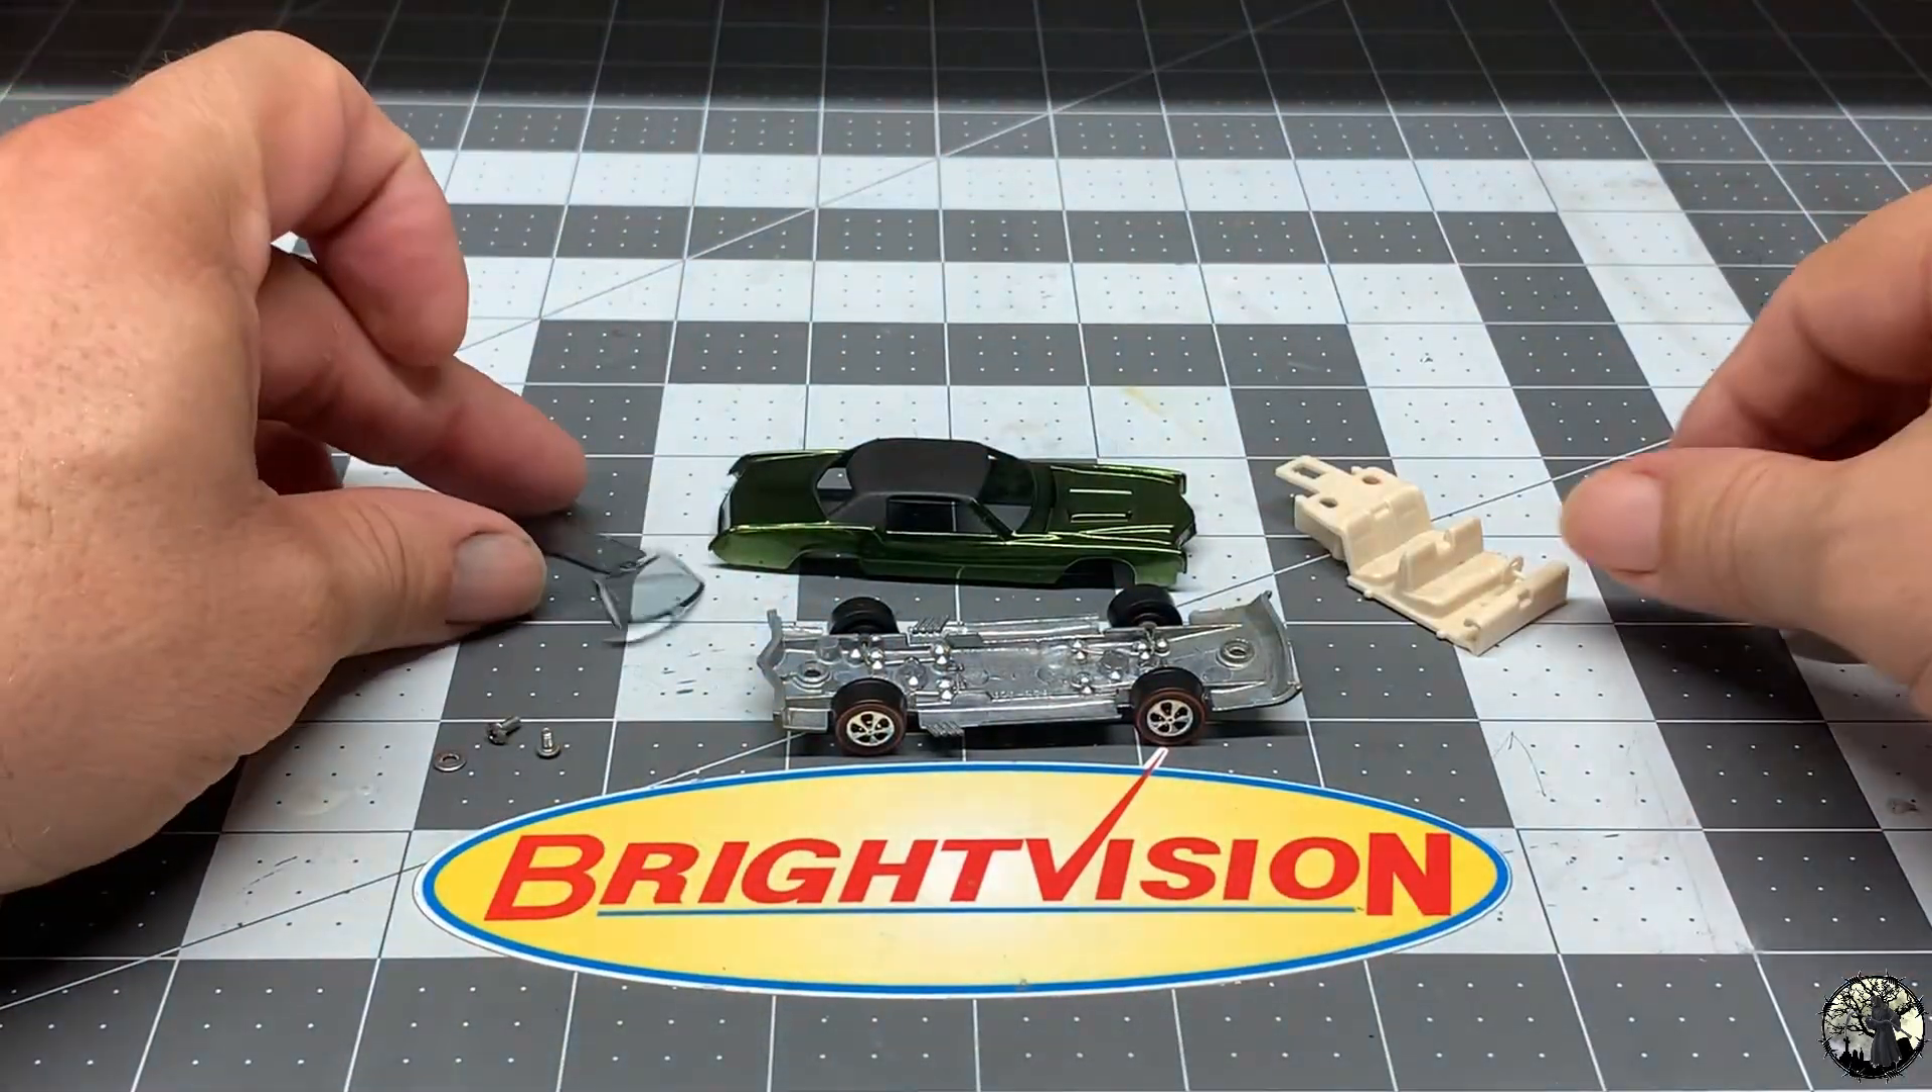All right we've got all the pieces together. We've got the base all nice and clean with nice brand new wheels on it.